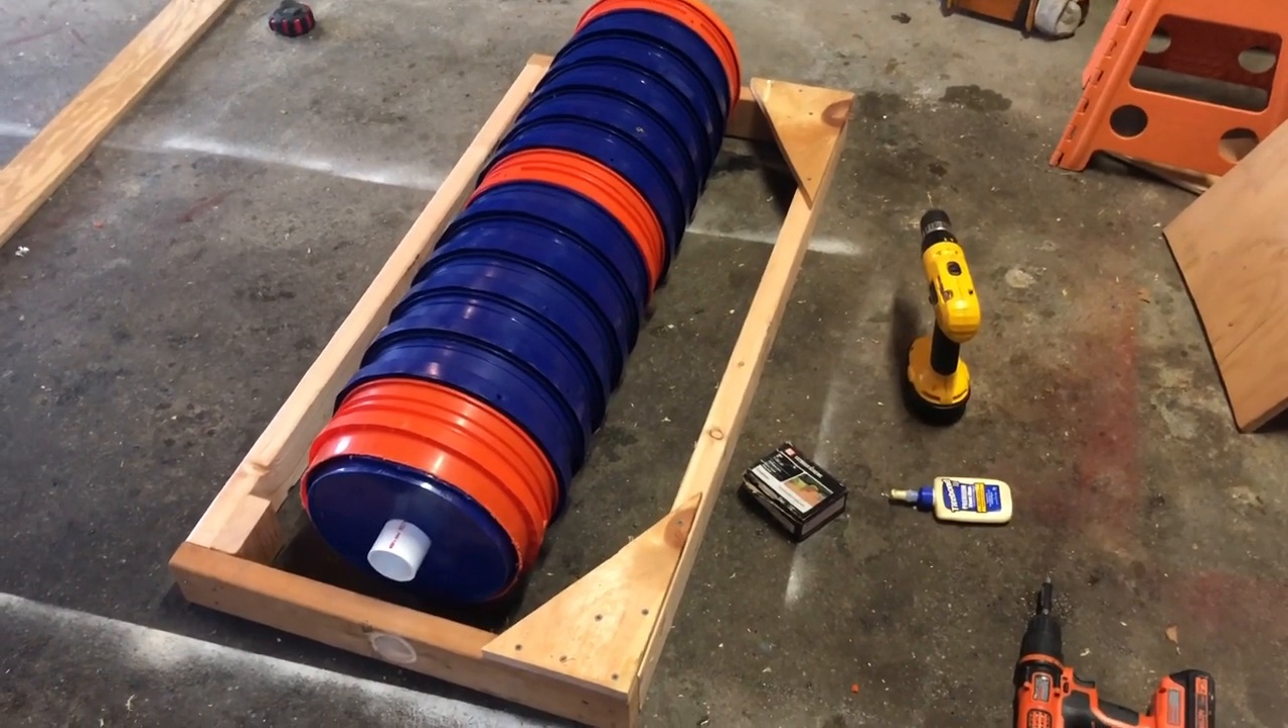So i'm calling it a day here at the end of day two and uh we have our frame and we are reinforcing it you can see the back triangle pieces are in.